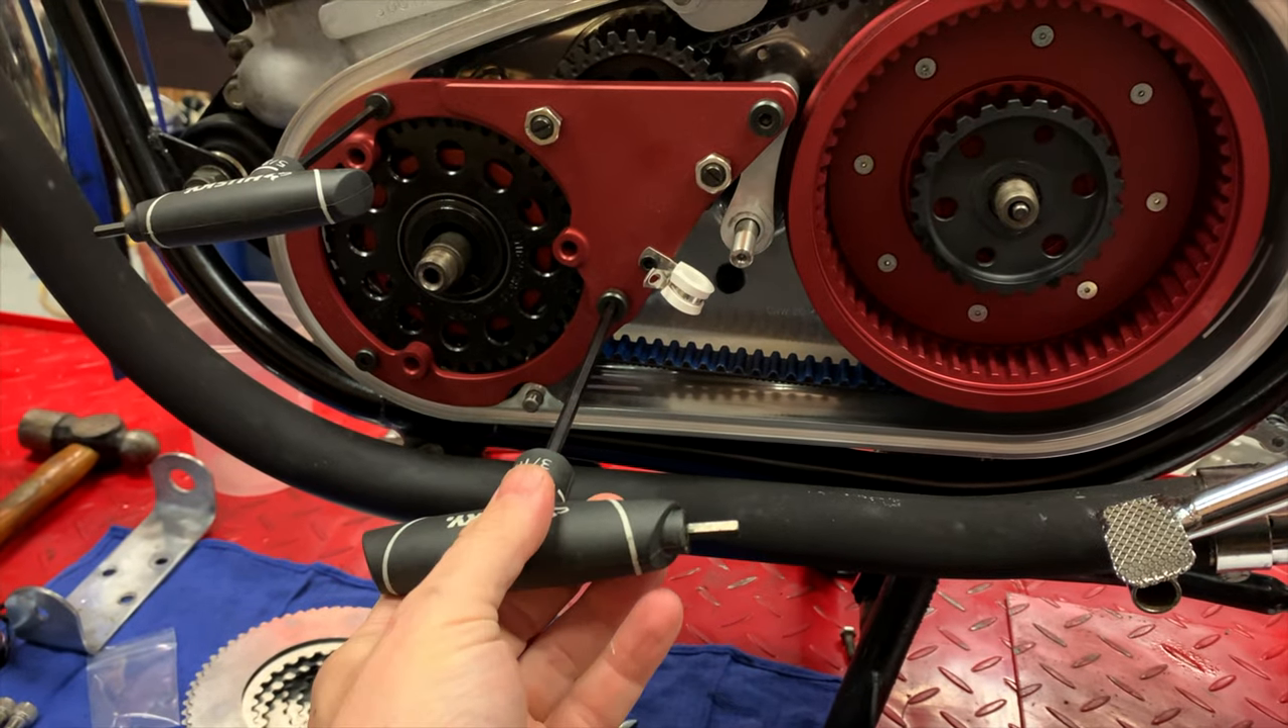So there's the plate in place and i just need to snug these up a little bit.